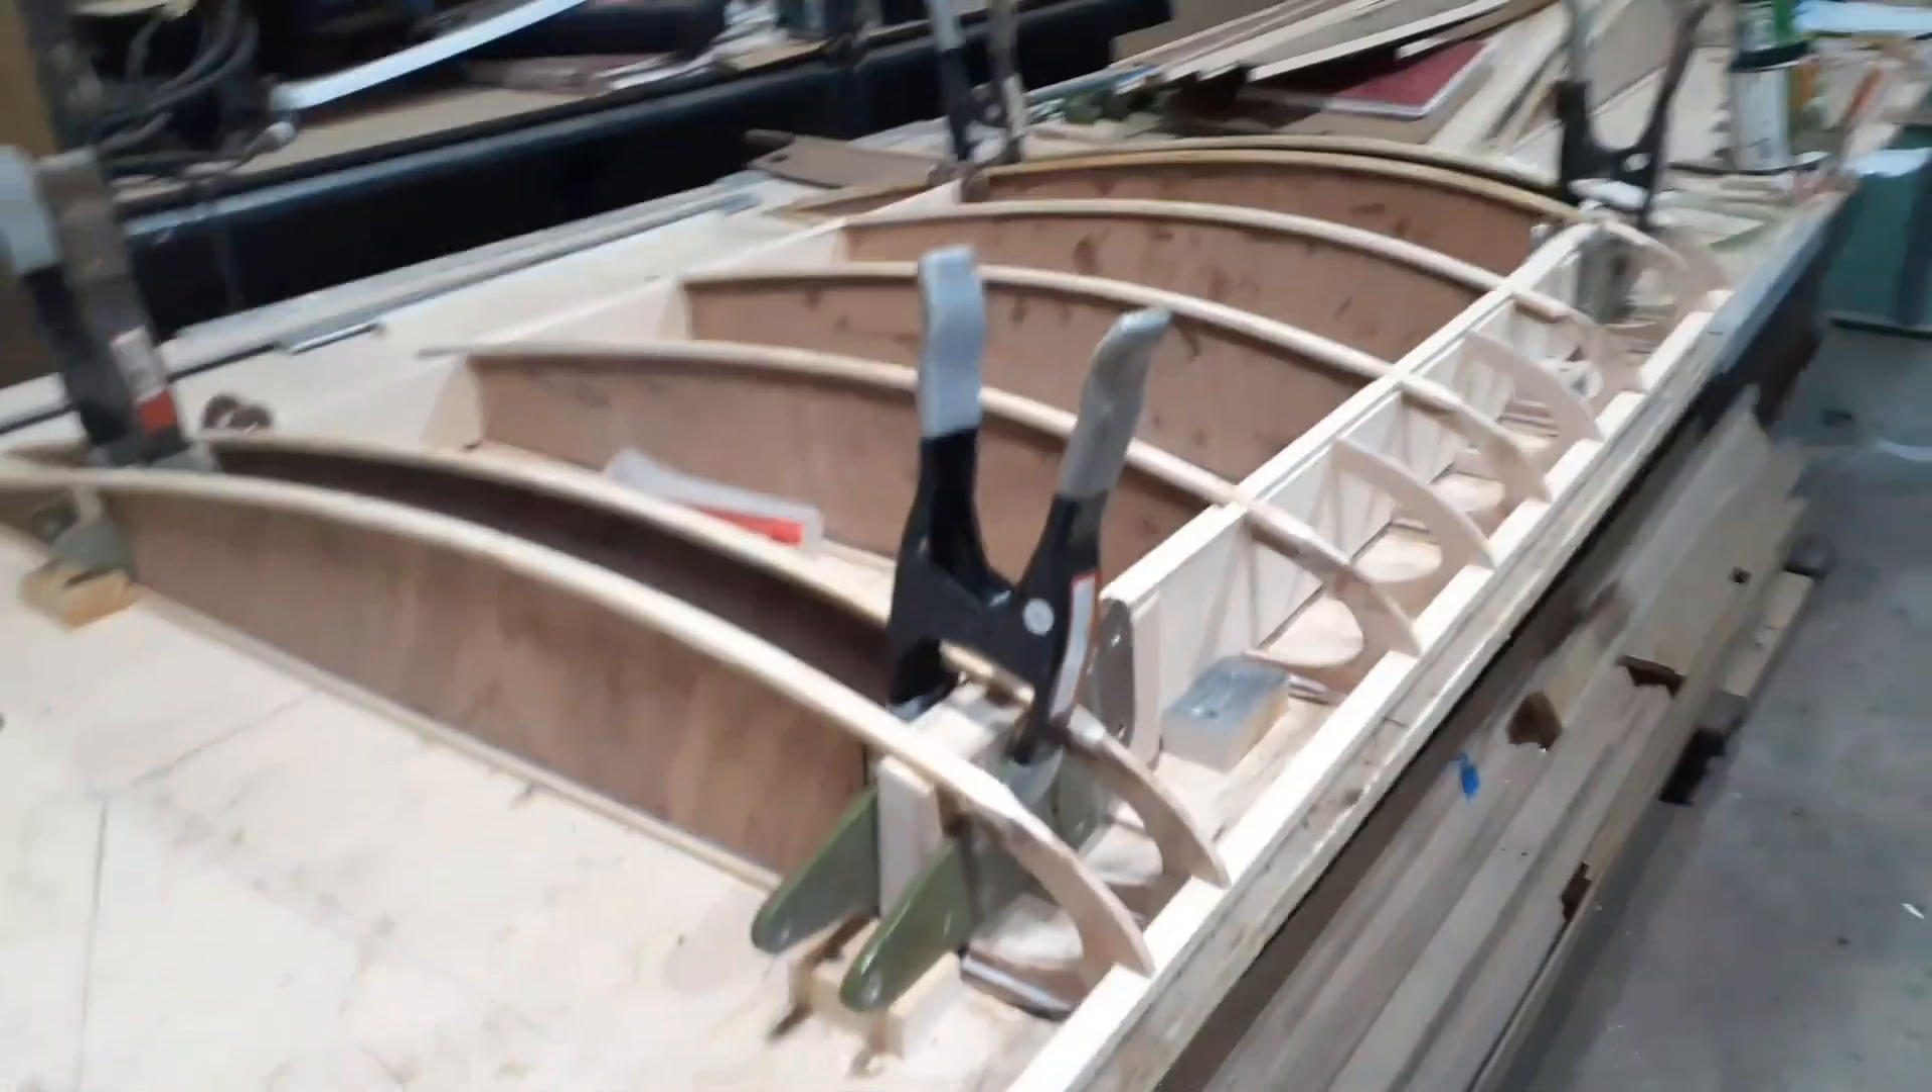Center wing section is going together.